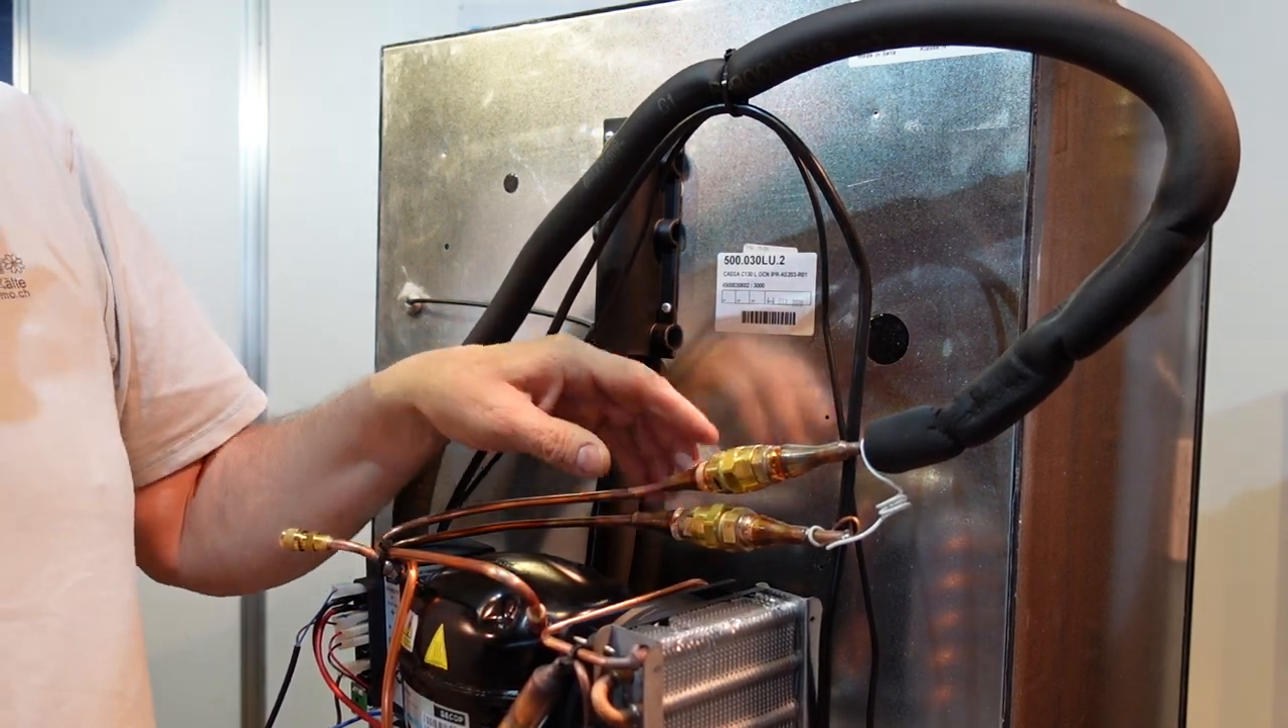Wir haben hier ein paar von diesen Kupplungen an diesem Kühlschrank montiert und hier kann man jetzt das lösen.